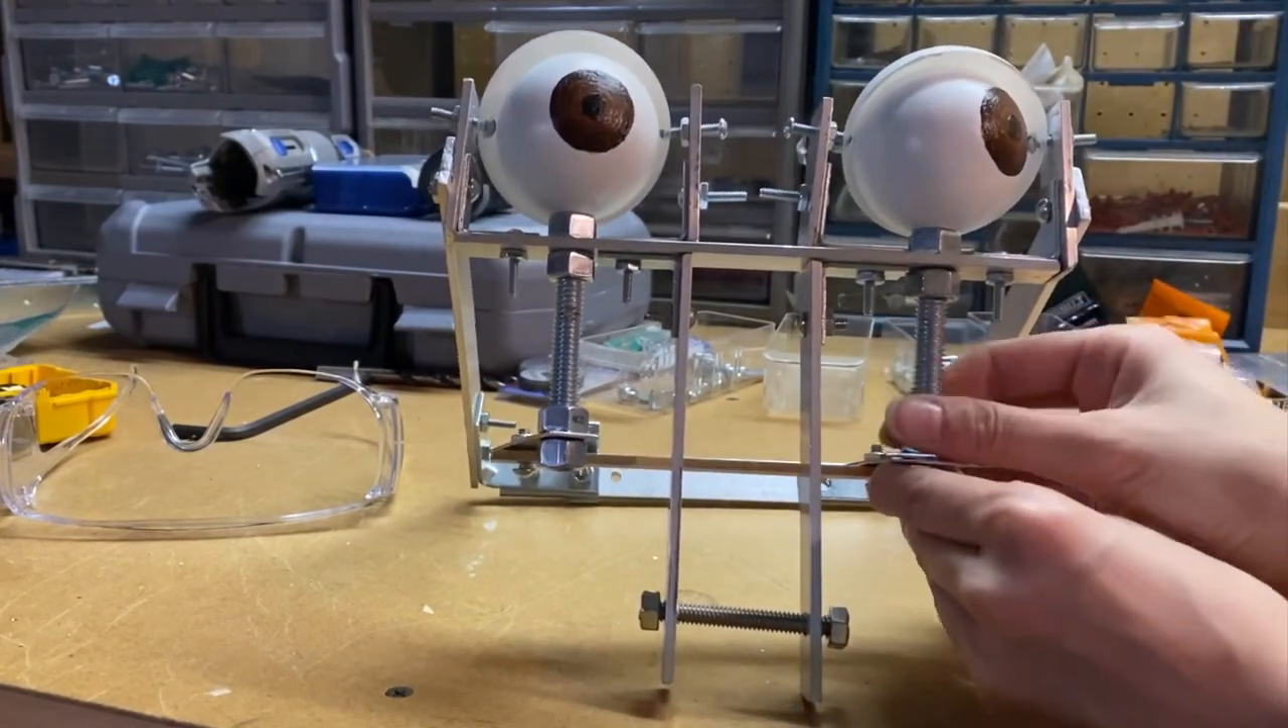The tightness here is a little not great because the eyes aren't the same facing the same way they're a little crooked.